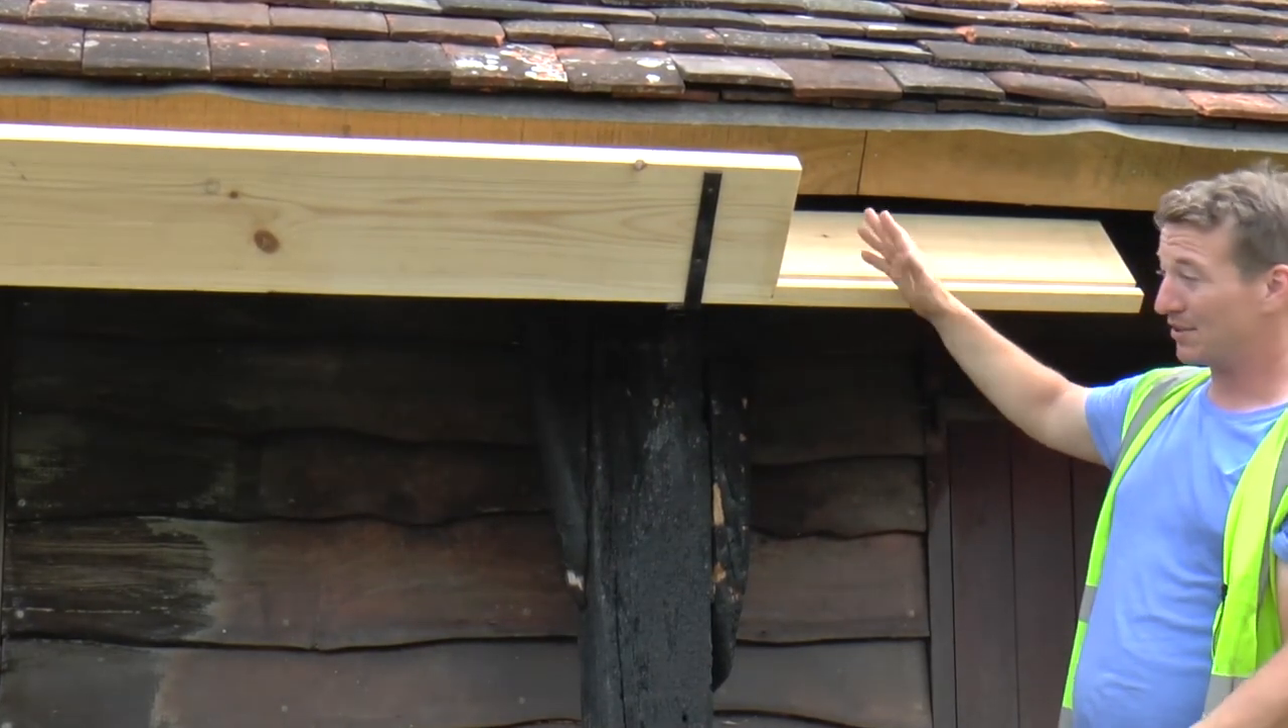This is one section as you can see ready for the next one to go on.